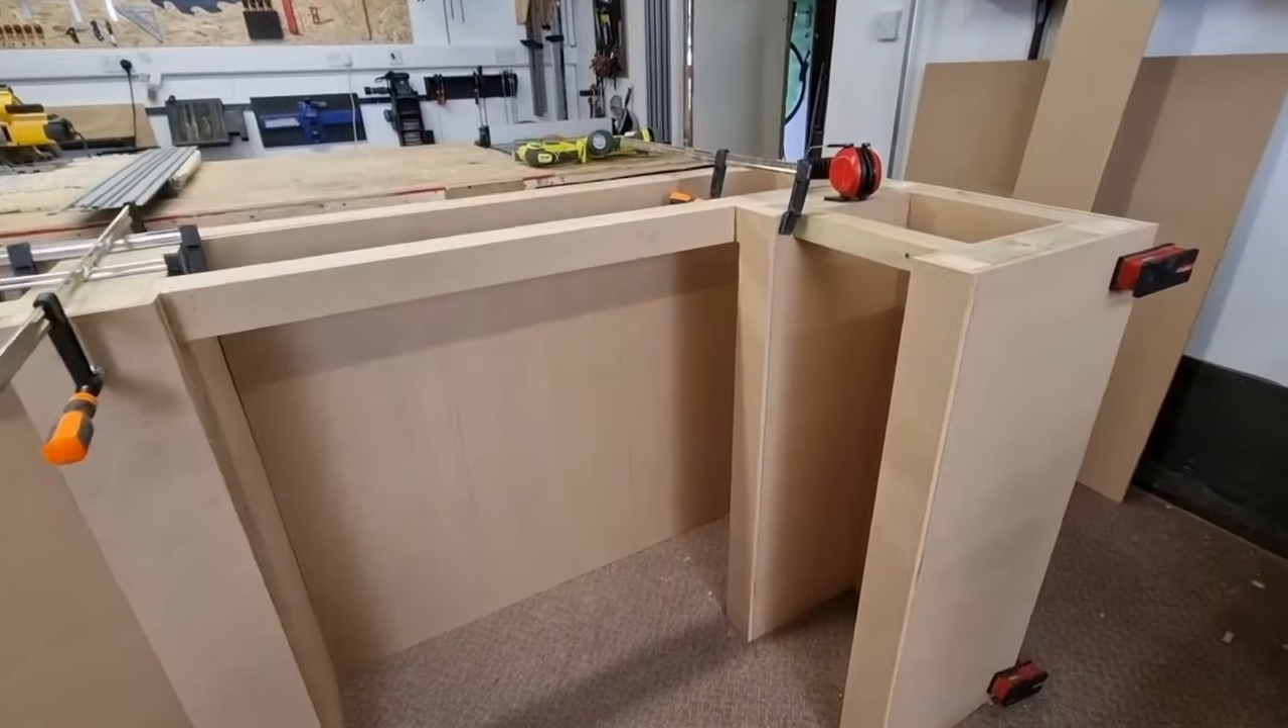As you can see we've almost finished adding all the MDF we're just doing some trim pieces now to hide any parts of the framework.